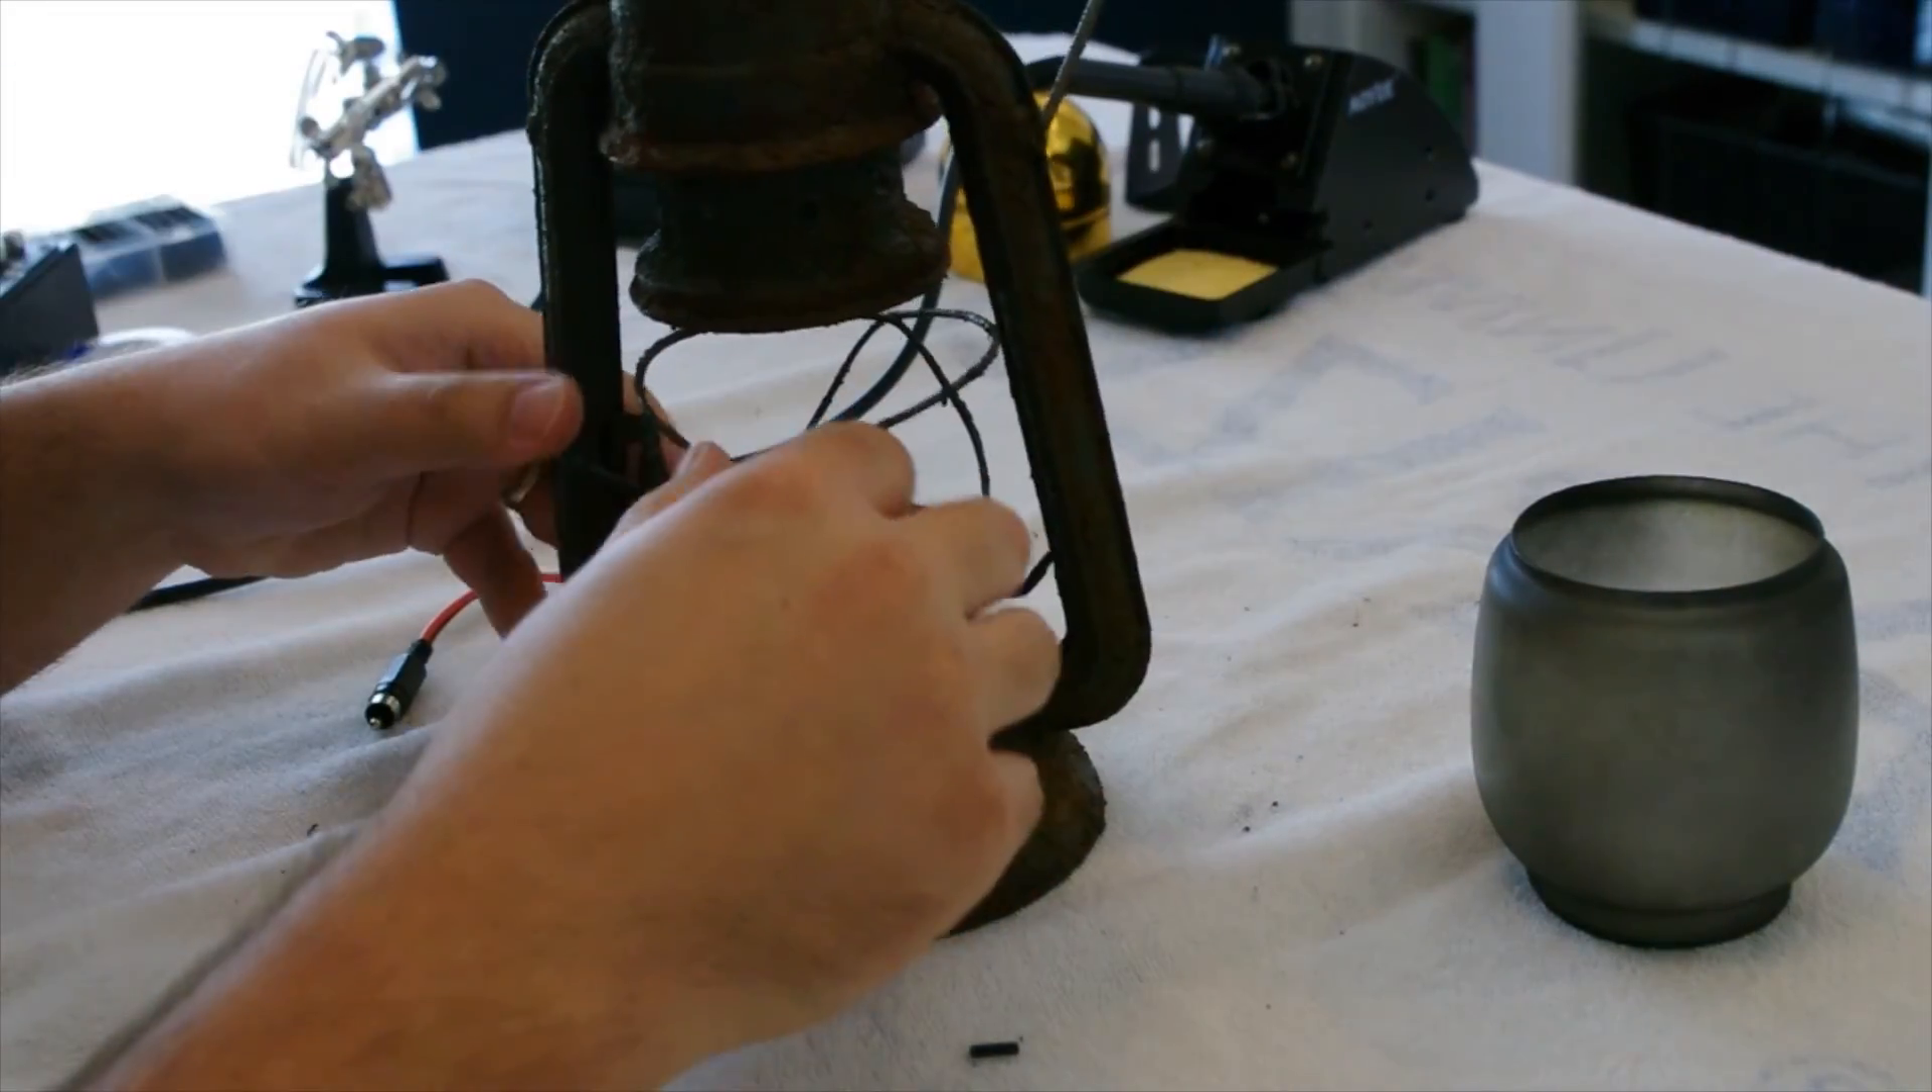Now I just need to put the globe on.